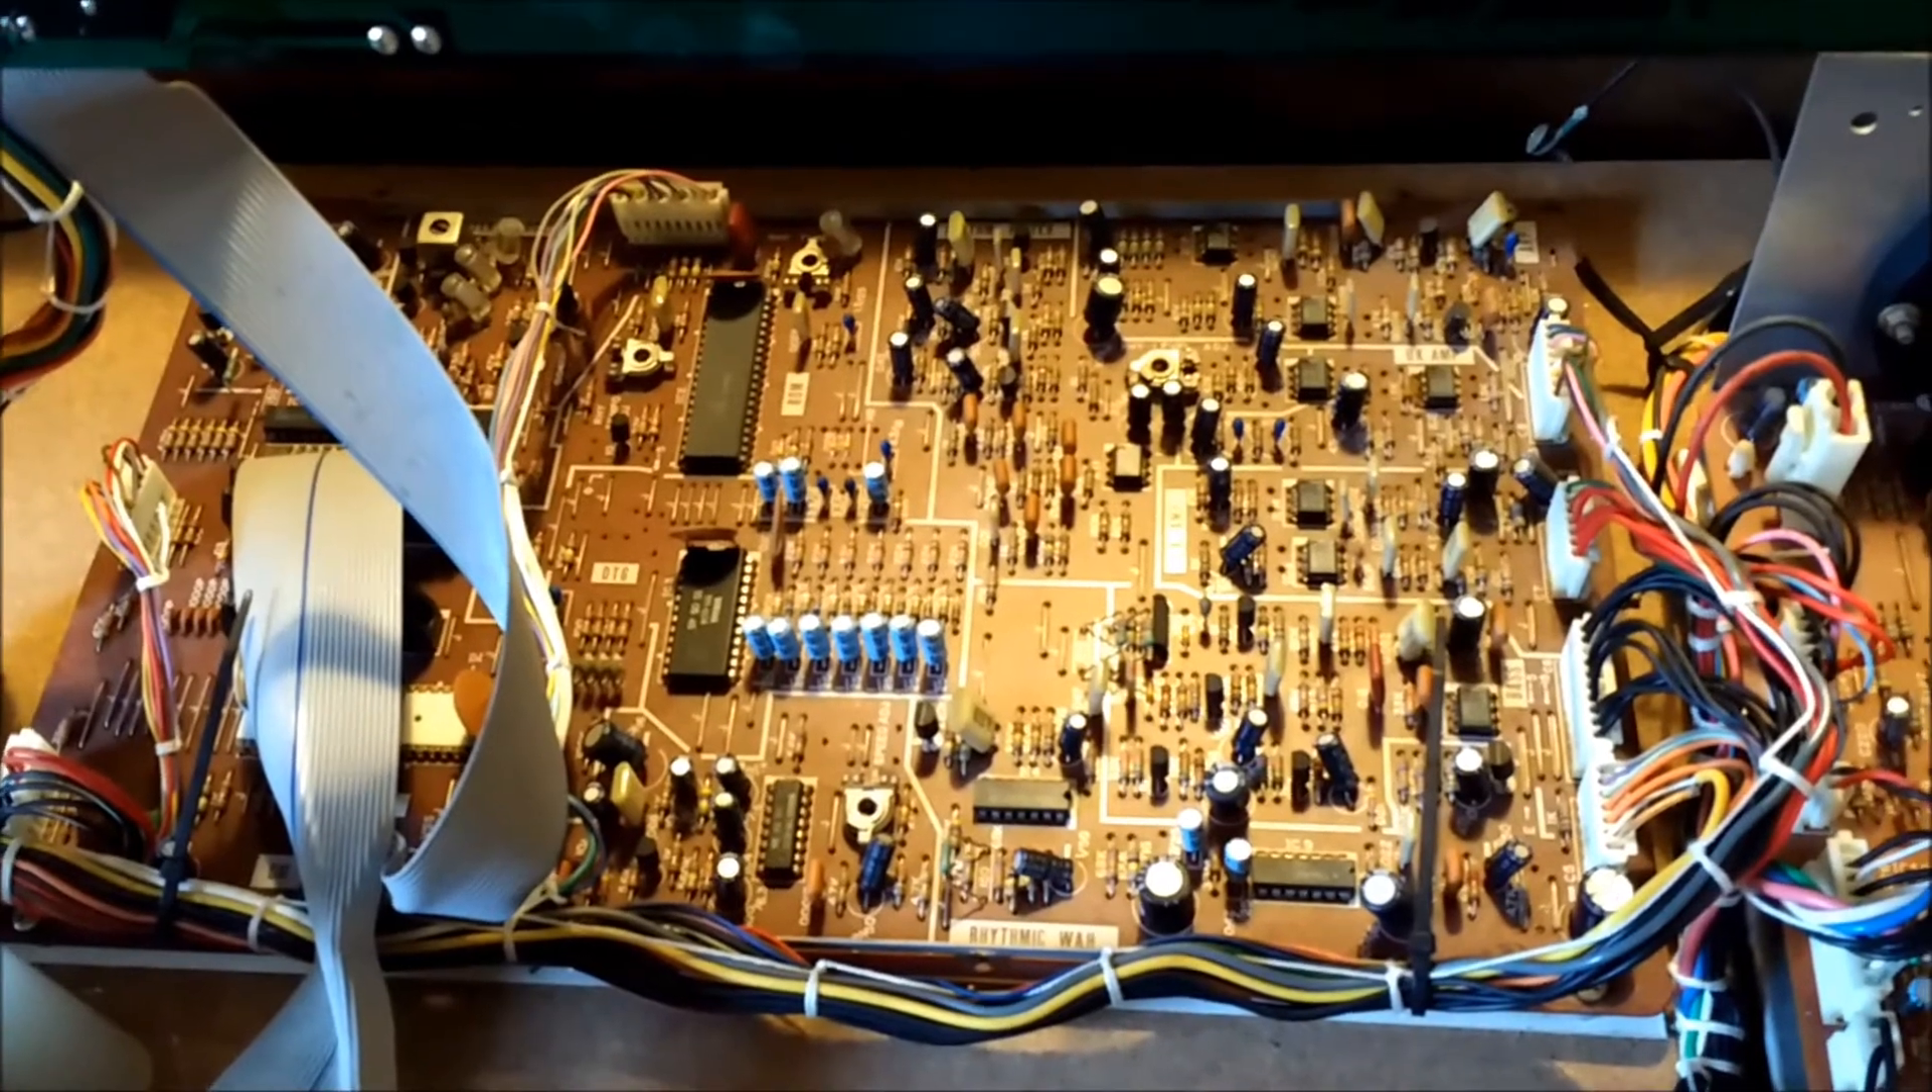And looking now, I've just taken the cover off the main circuit board.